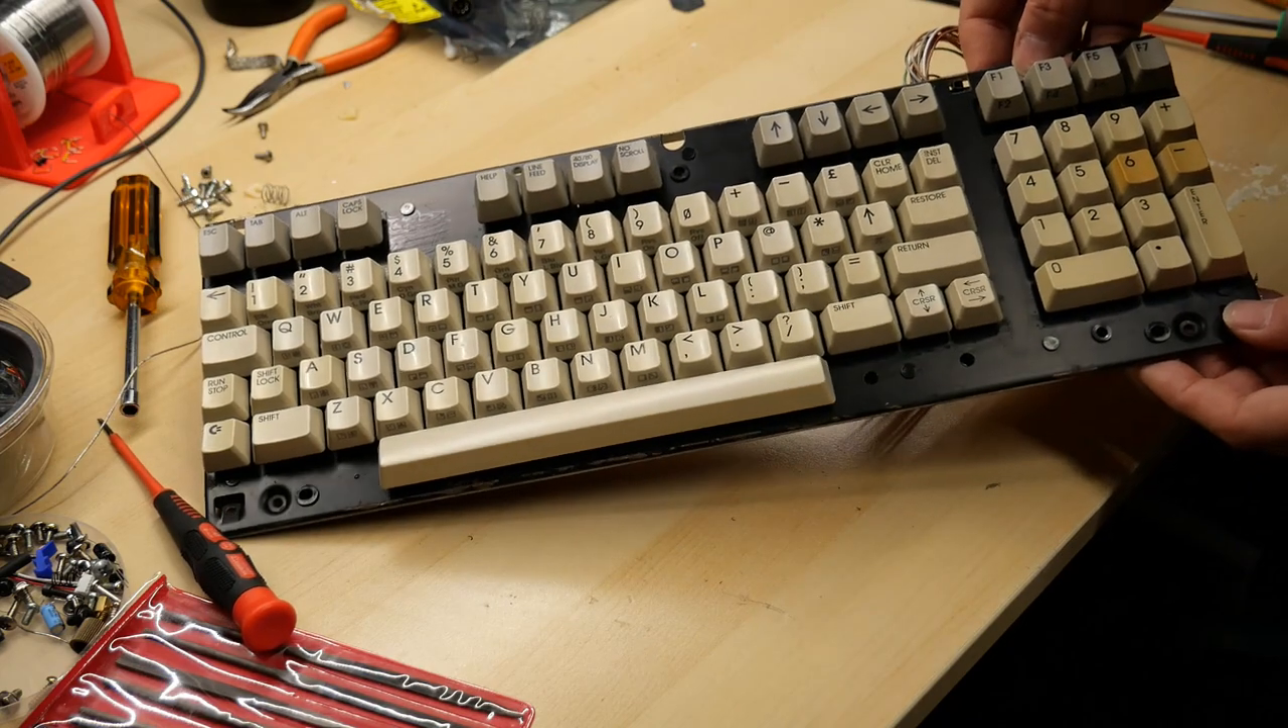Here's my commodore 128 flat keyboard fully assembled.